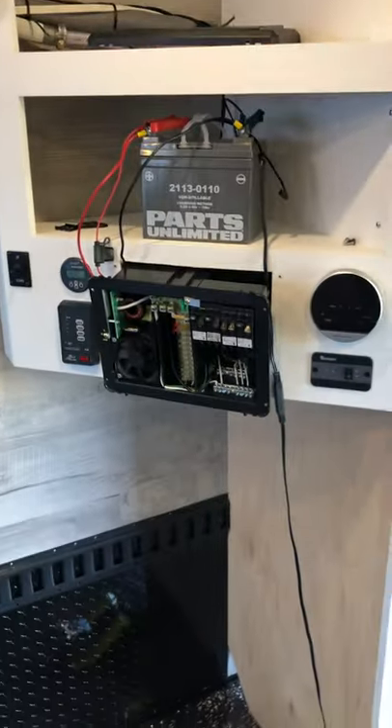I left the electrical panel open here so I could get to it and show you guys.